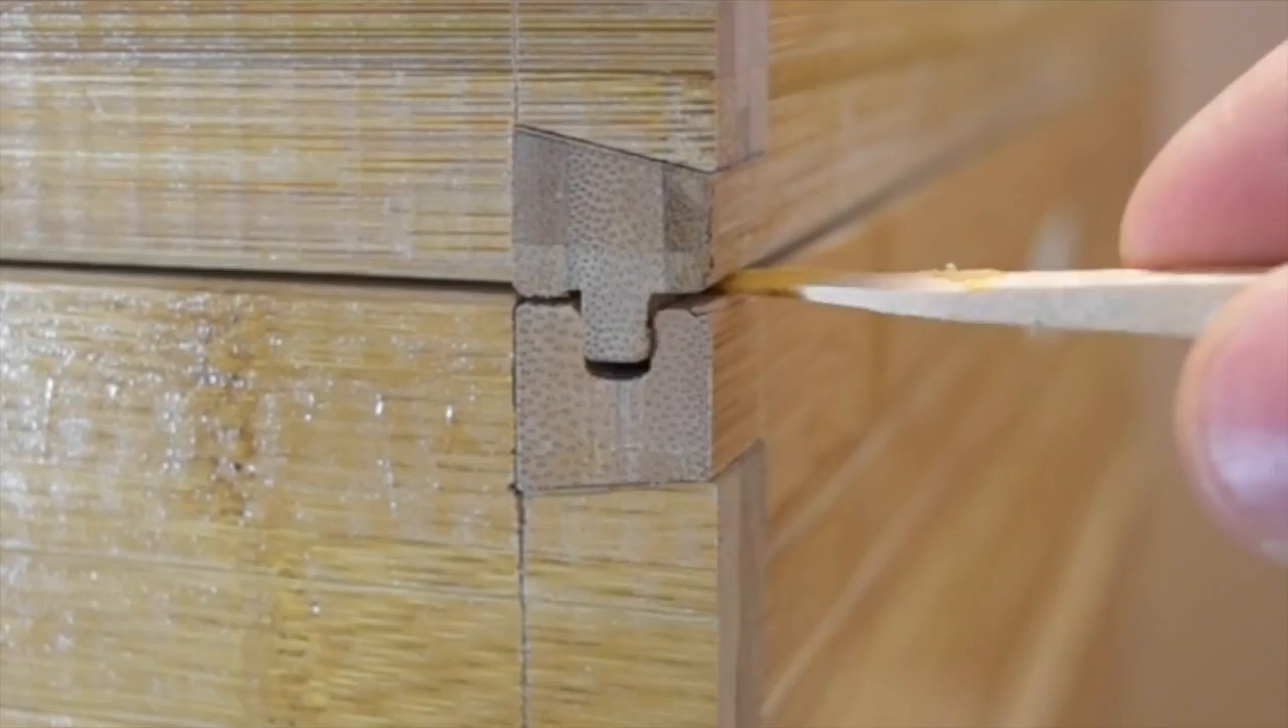Like this one over here where this is probably maybe a half a millimeter gap in there. It's a very small gap.